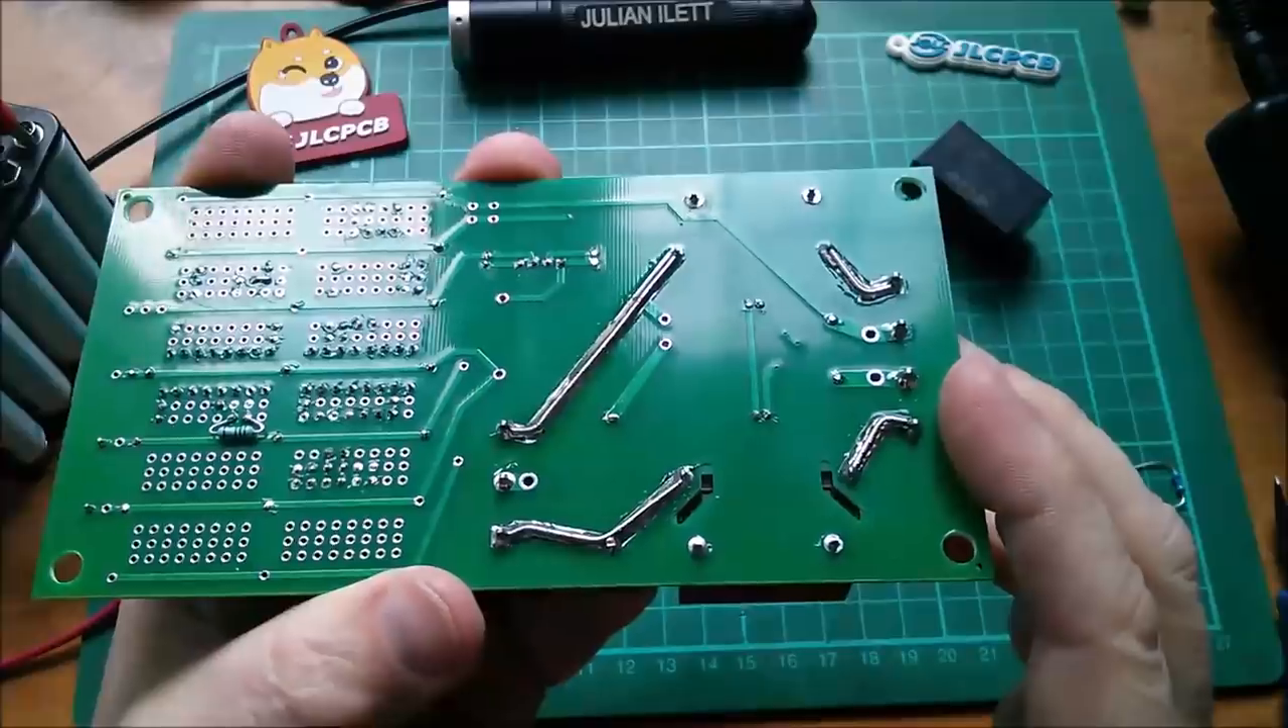Here are my high current tracks i've soldered uh the thick tin copper wire onto these uh traces.